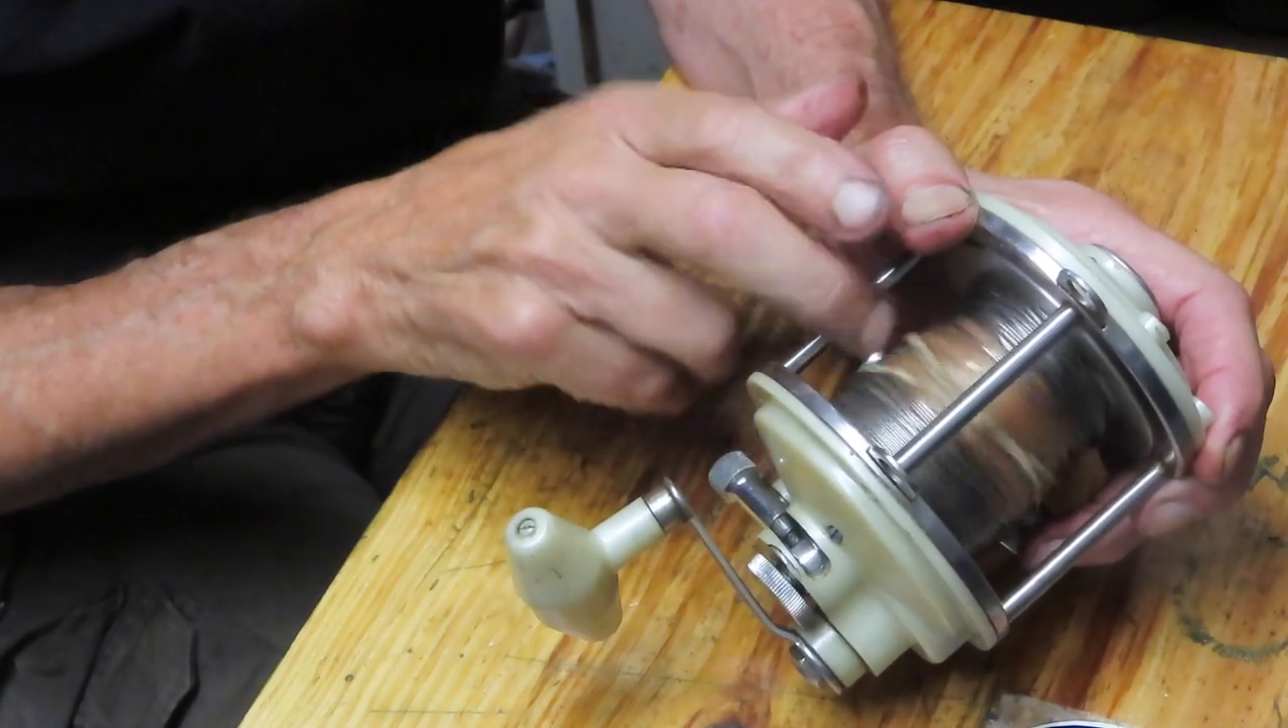Here's a quick editing note. You'll see the reel is reassembled.